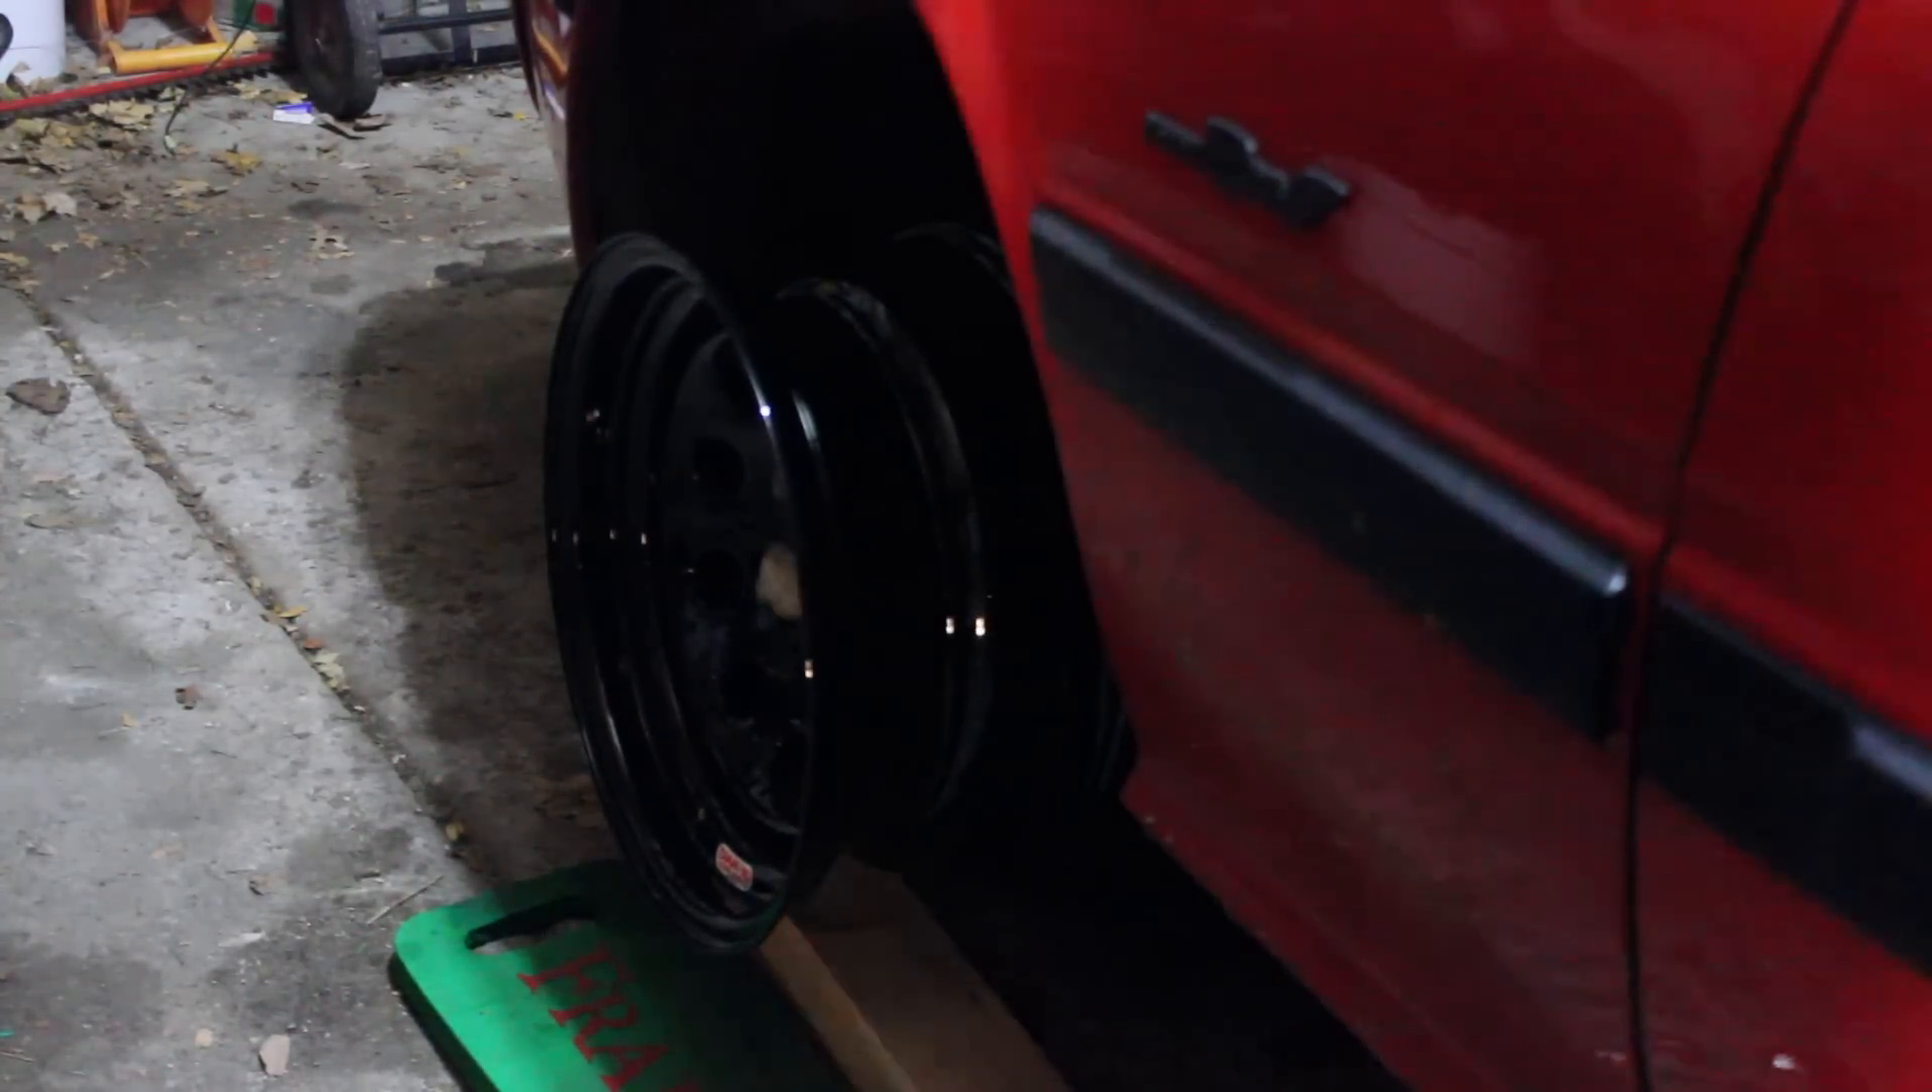So as you can see the wheels are on and they poke out a lot.